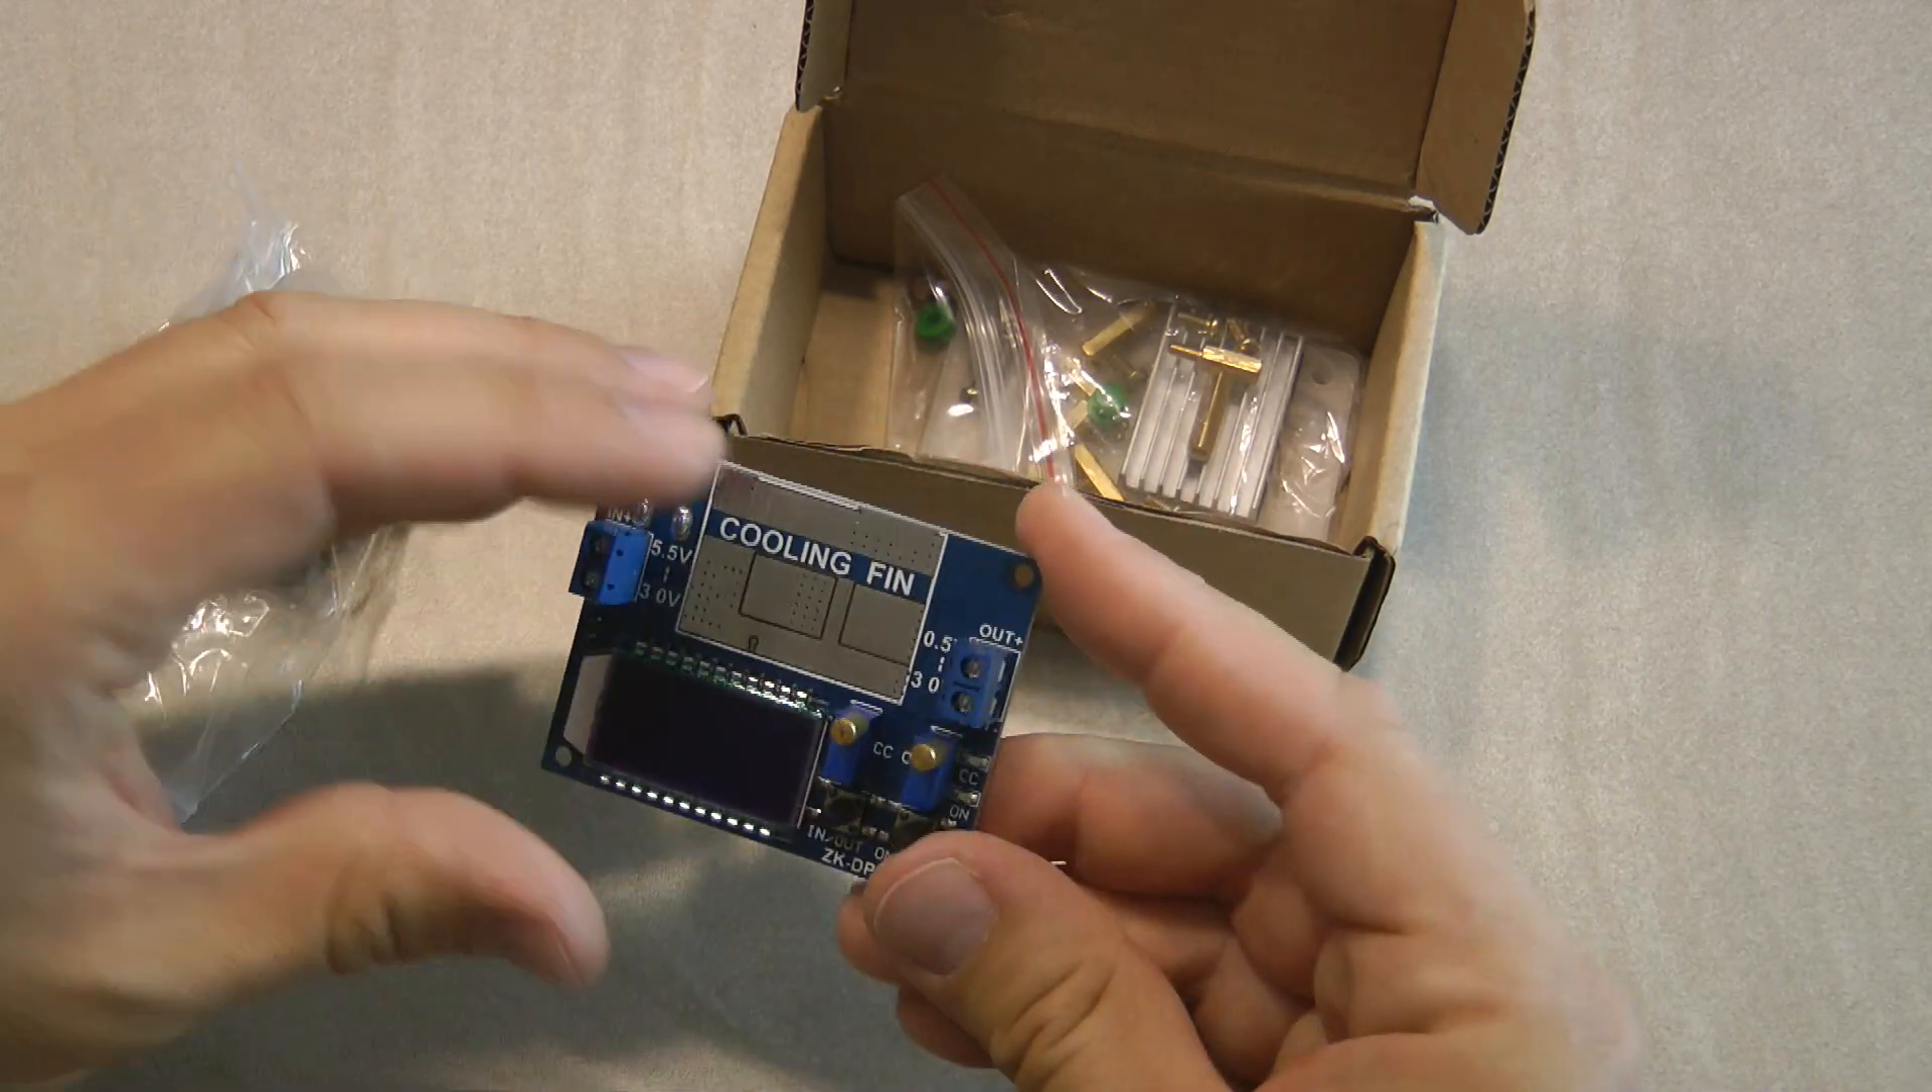The cooling fin needs to be added.